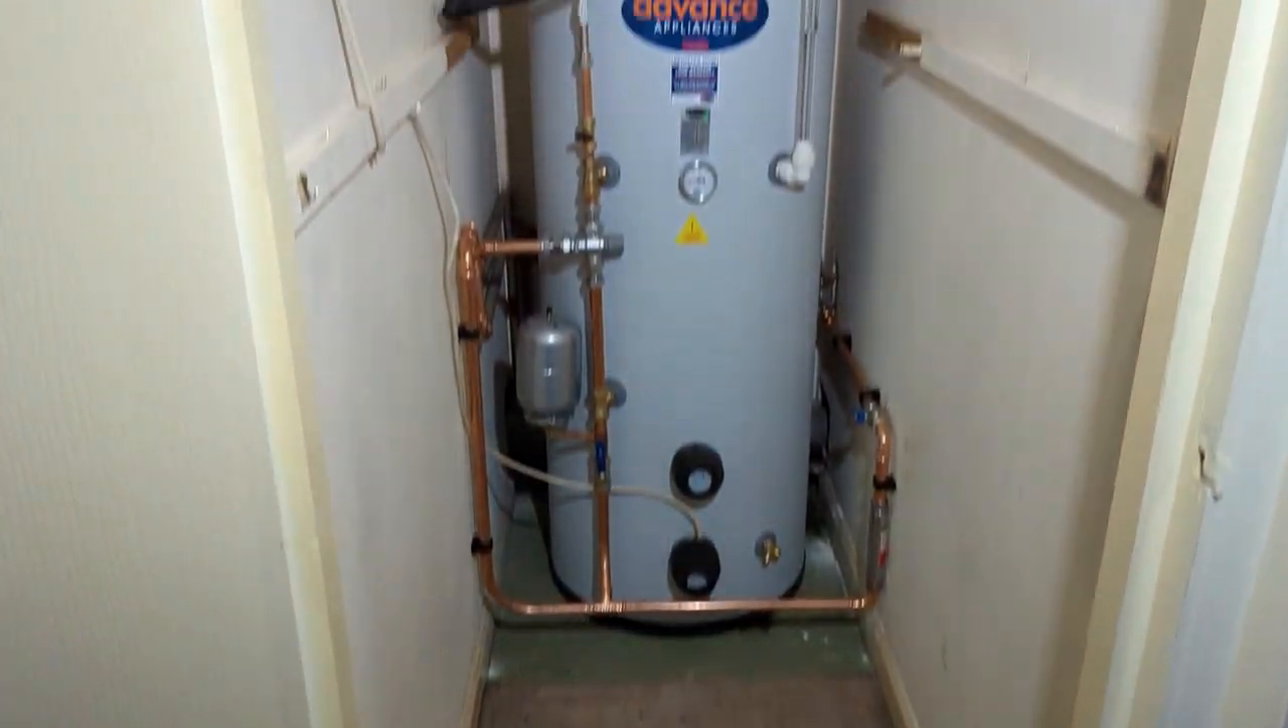All right that's the thermal store all done all piped up.